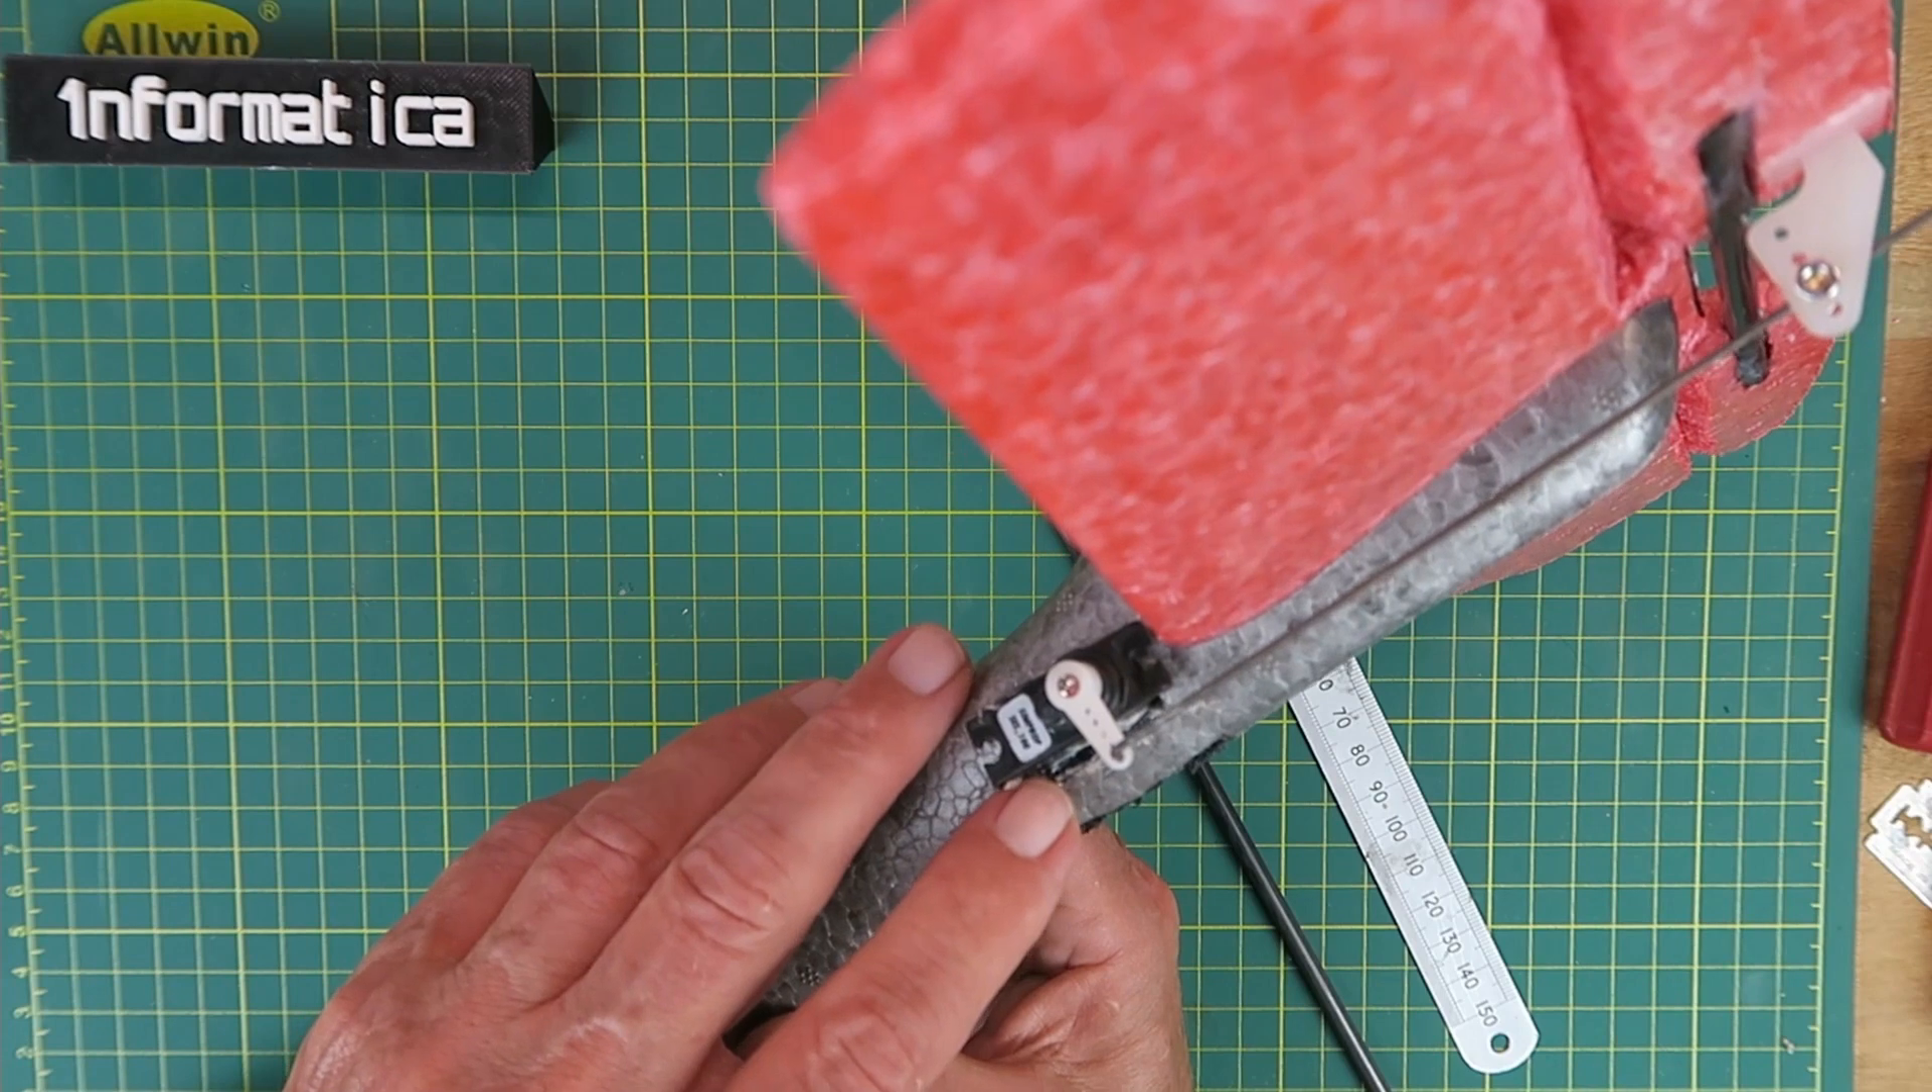Now then I've fitted a servo, just cut out a rough hole there, got the linkage set up as I like it.